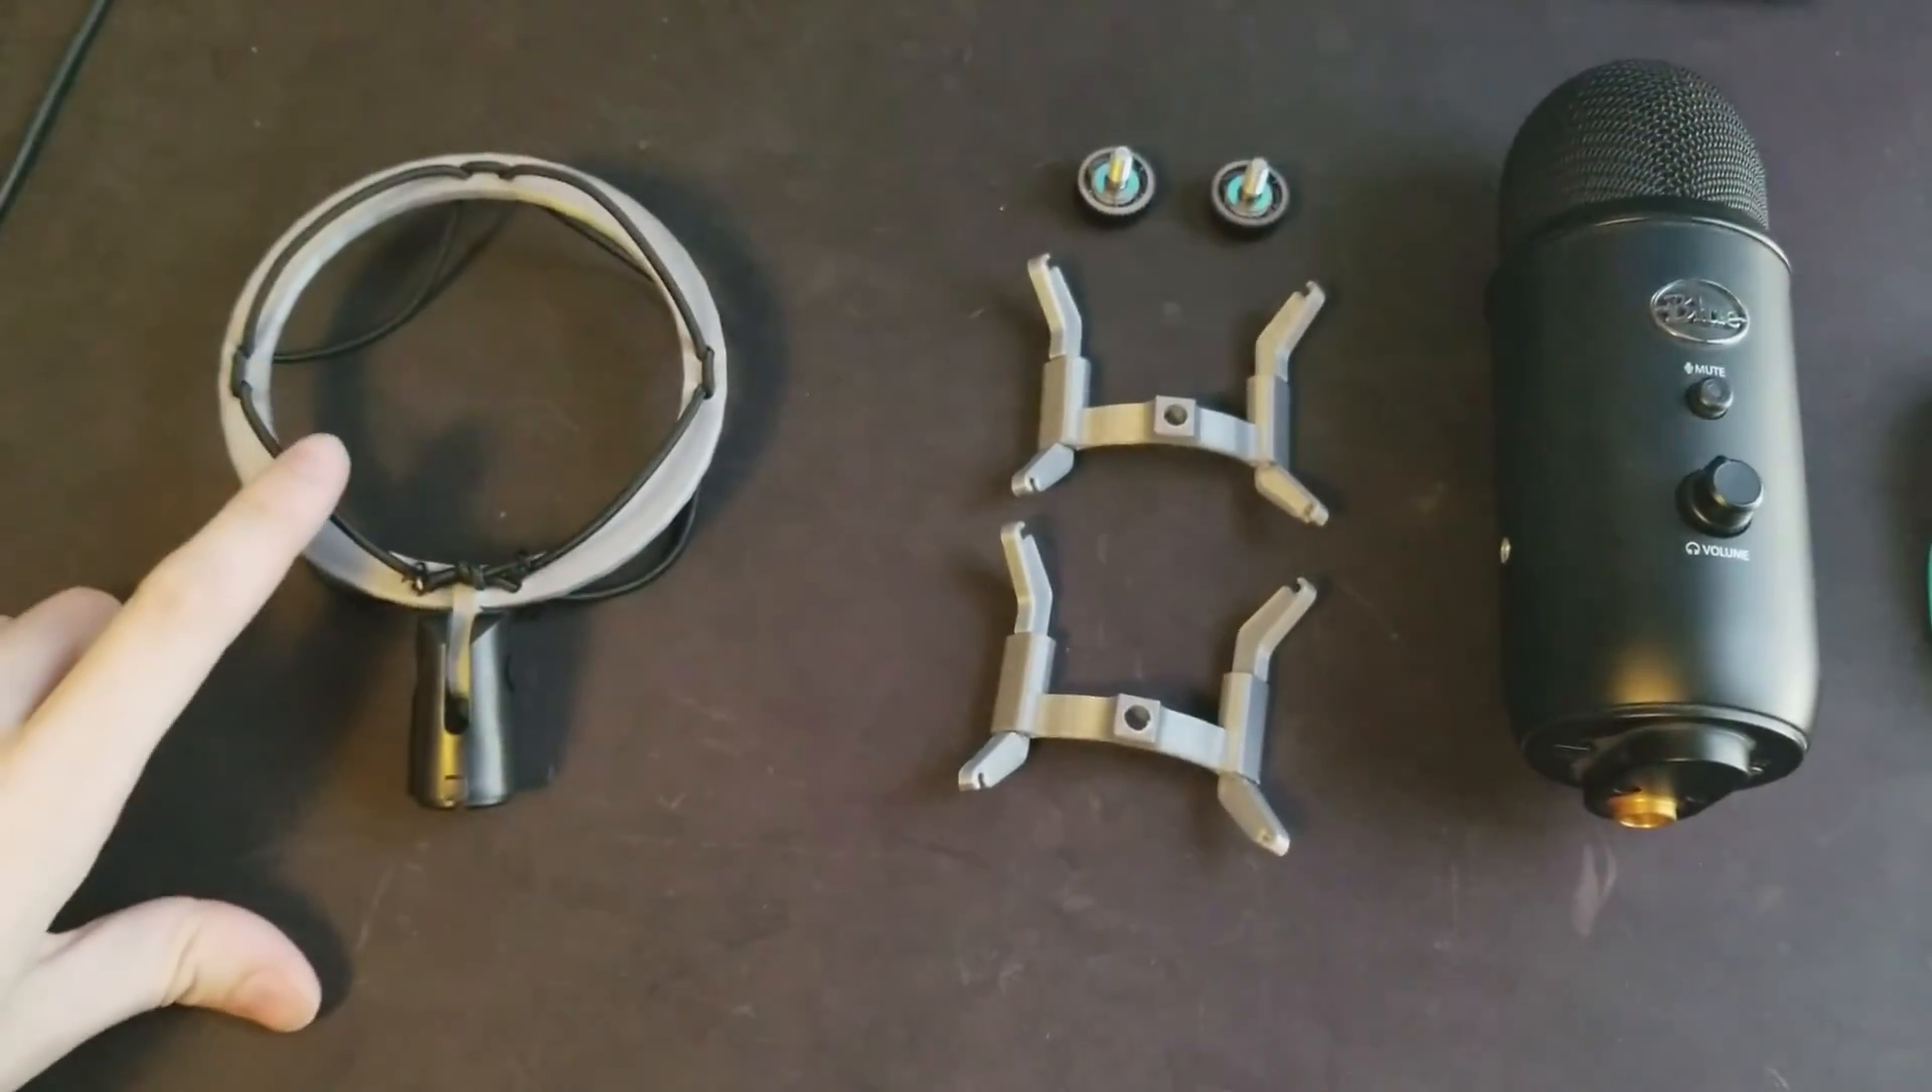I've already installed the bungee cord on the ring and this is just a mount that I got from a microphone mount that I bought with a boom and then these are the clamps fully assembled.